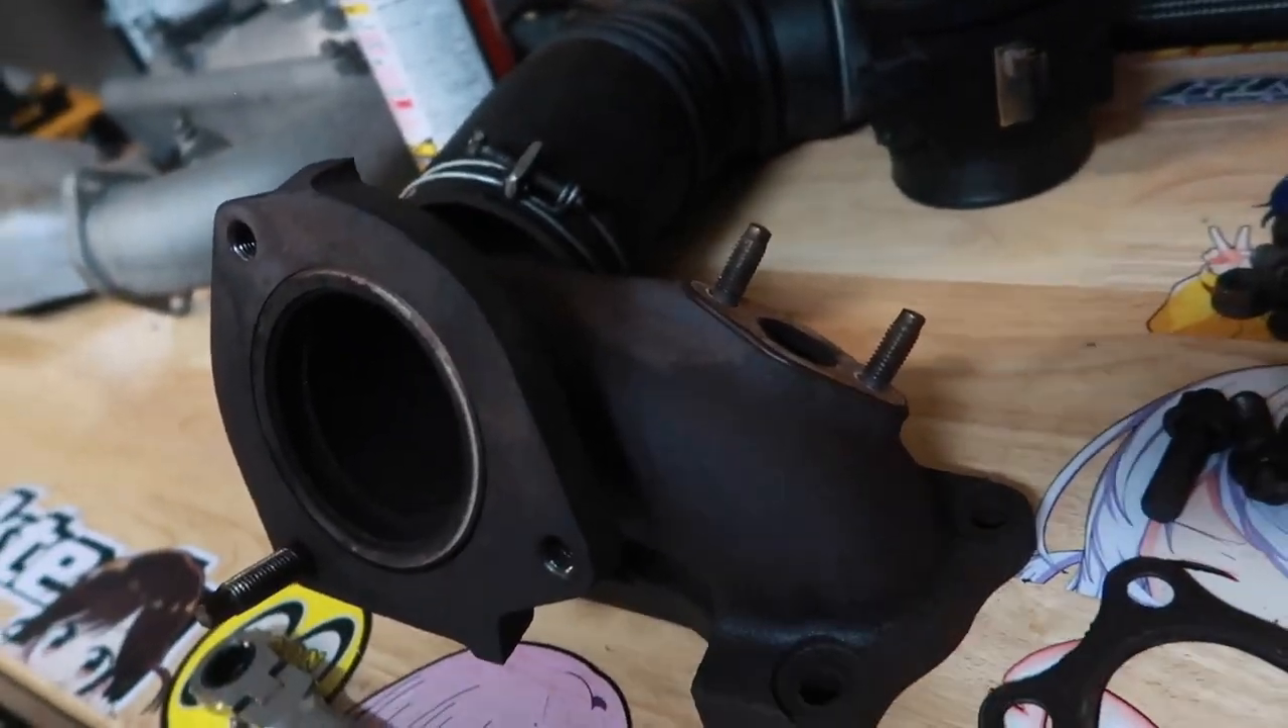But yeah turbo elbow is finally out.